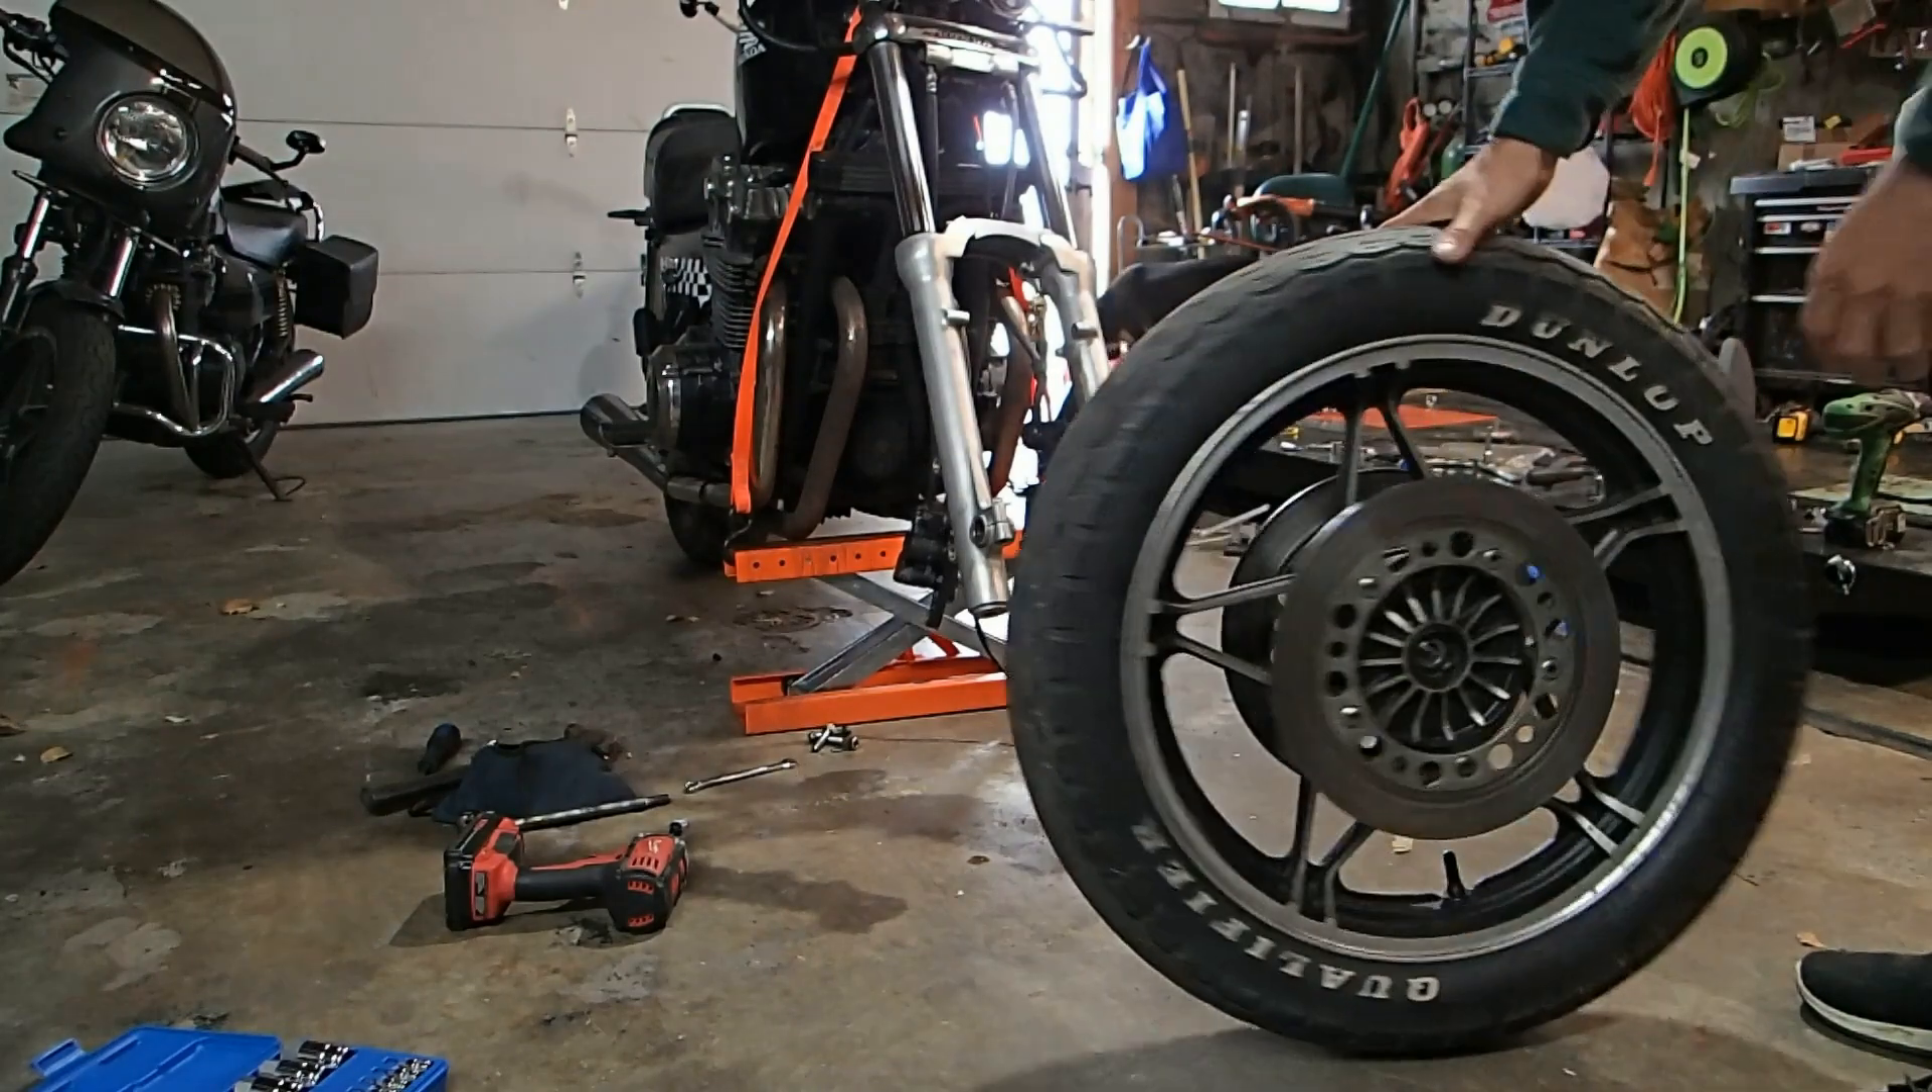And now we've got the tire off.